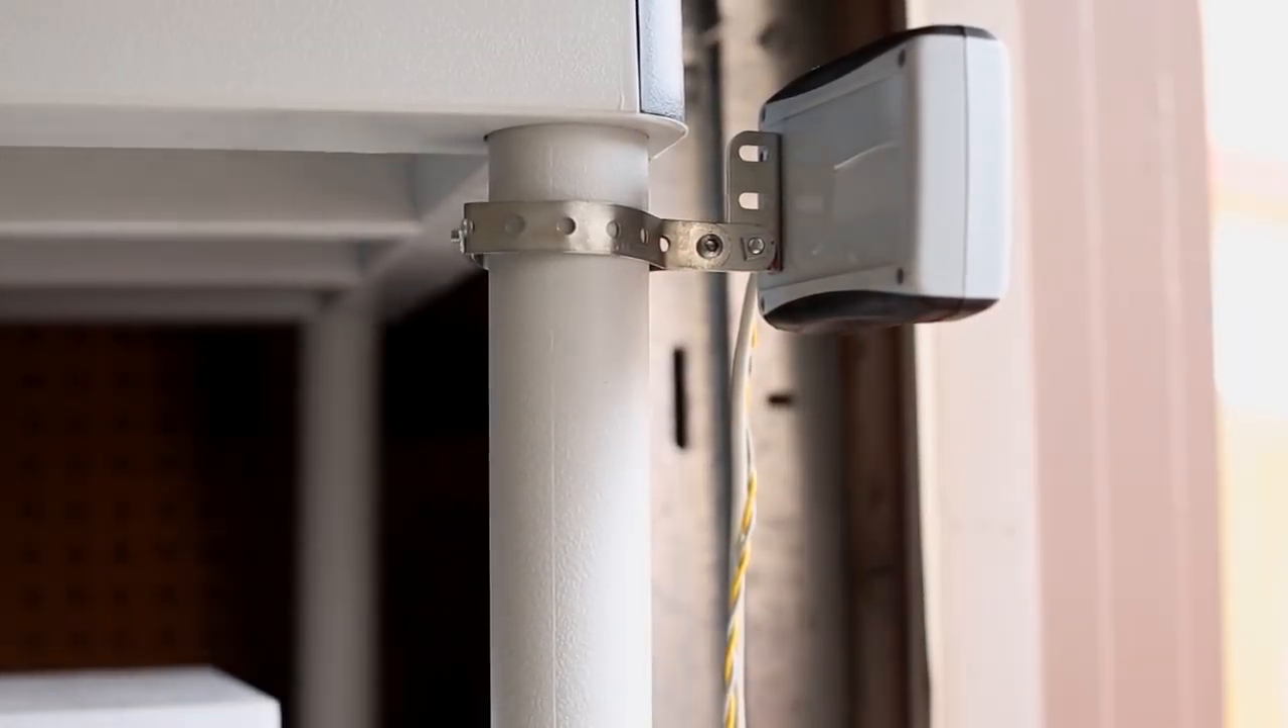After a little bending and fitting, the box was mounted.